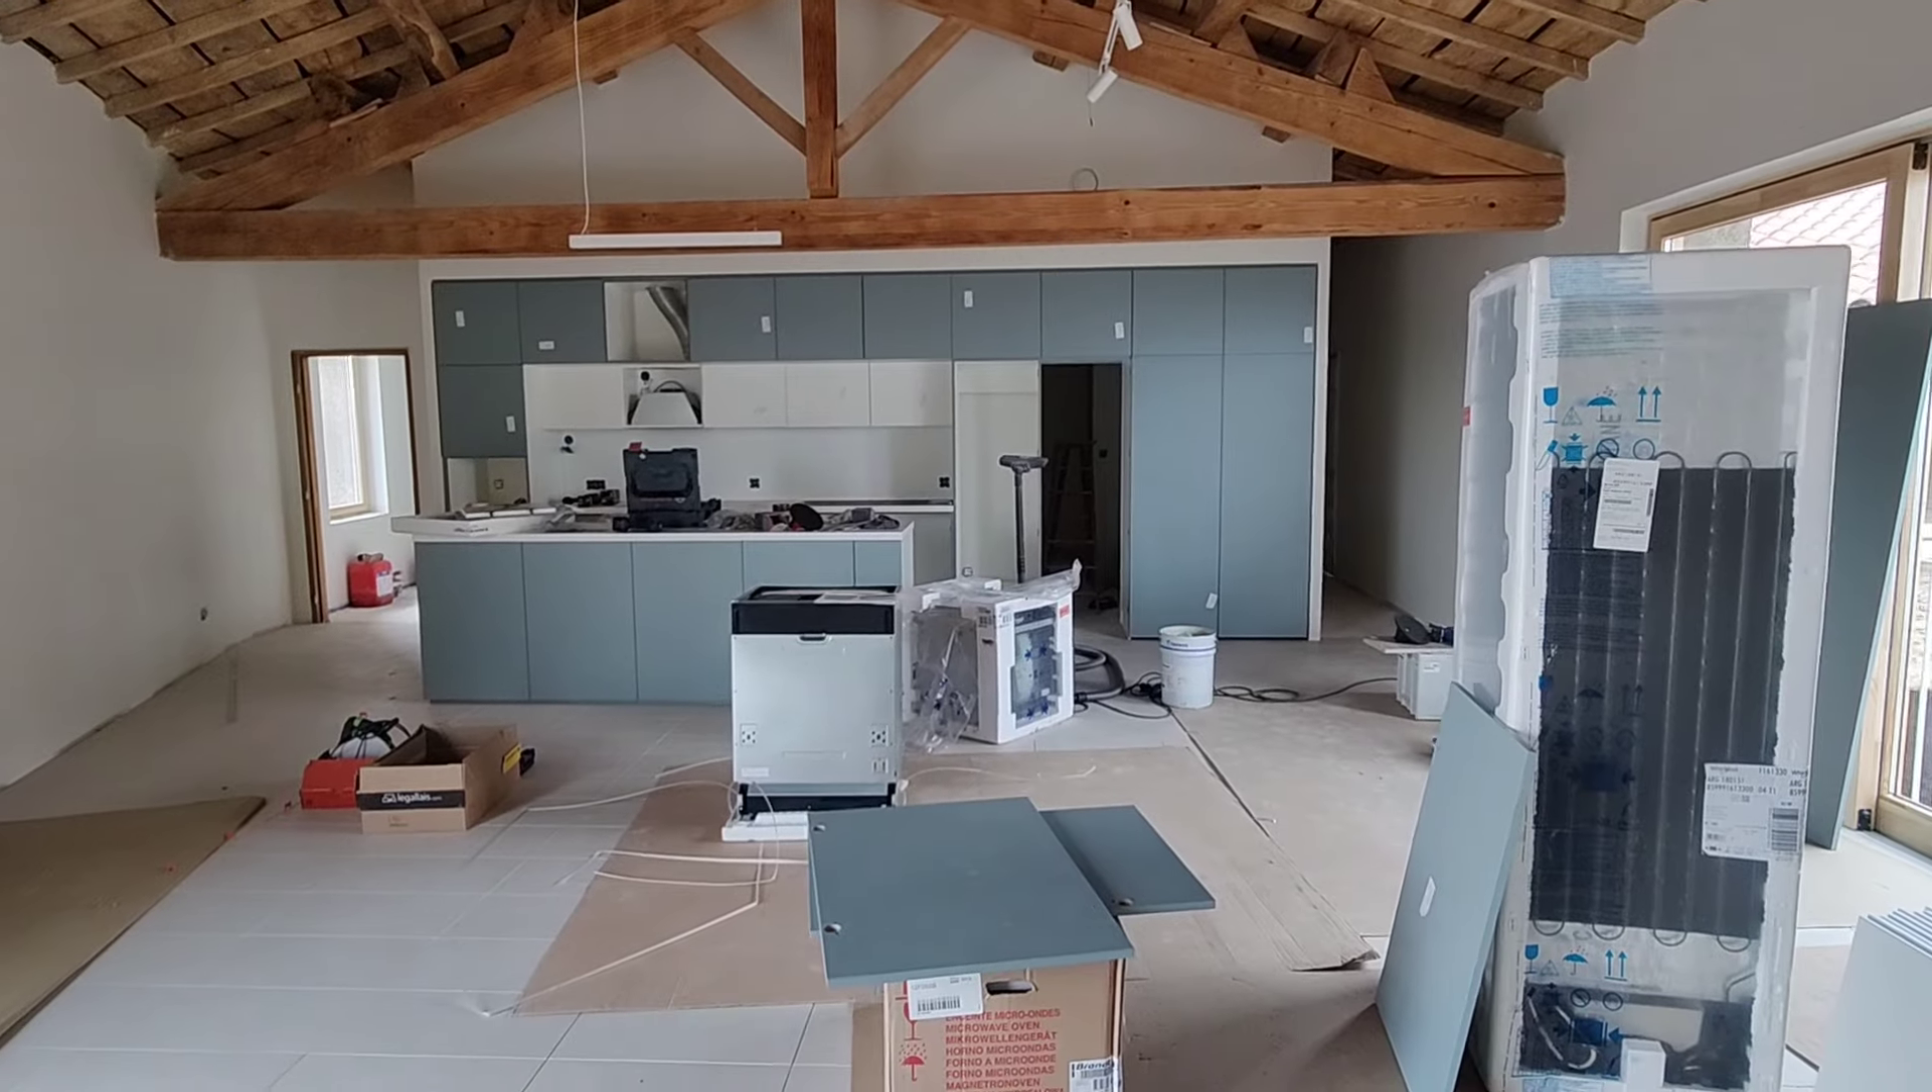C'est pas terminé. Il reste encore des portes vertes fjord à mettre.